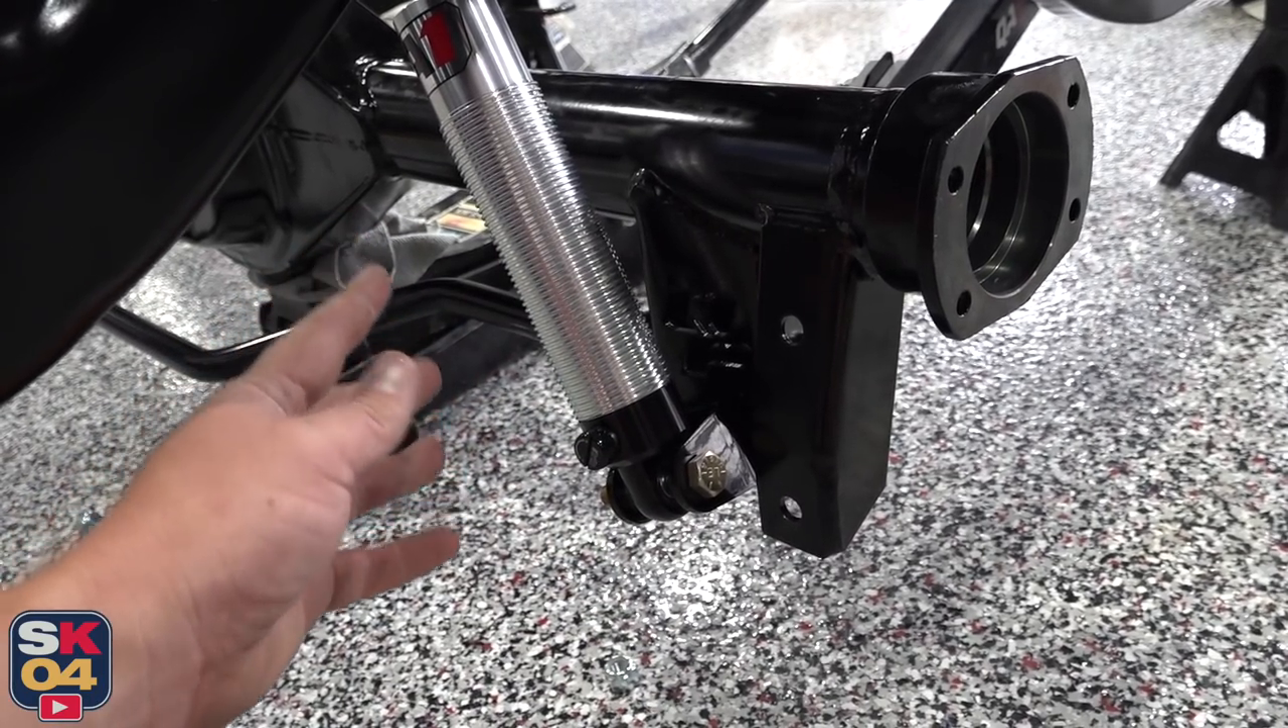I still have to put the coil on.